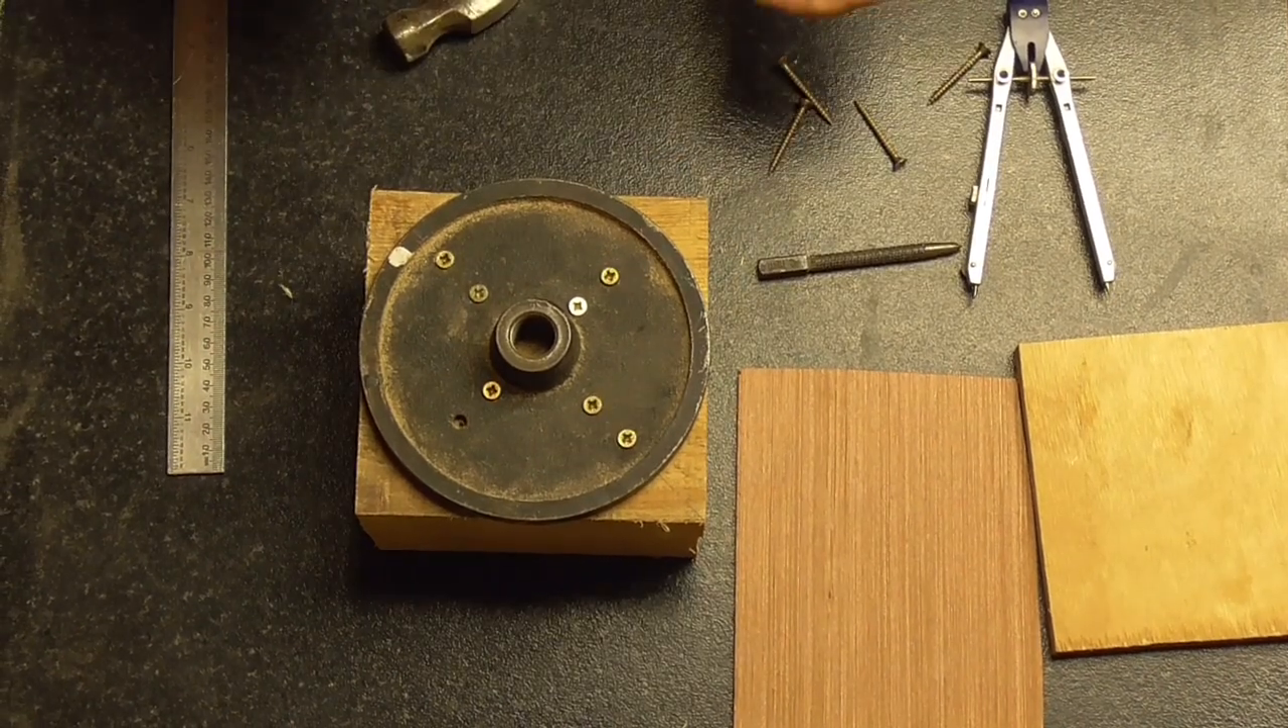I have all but one screw in.